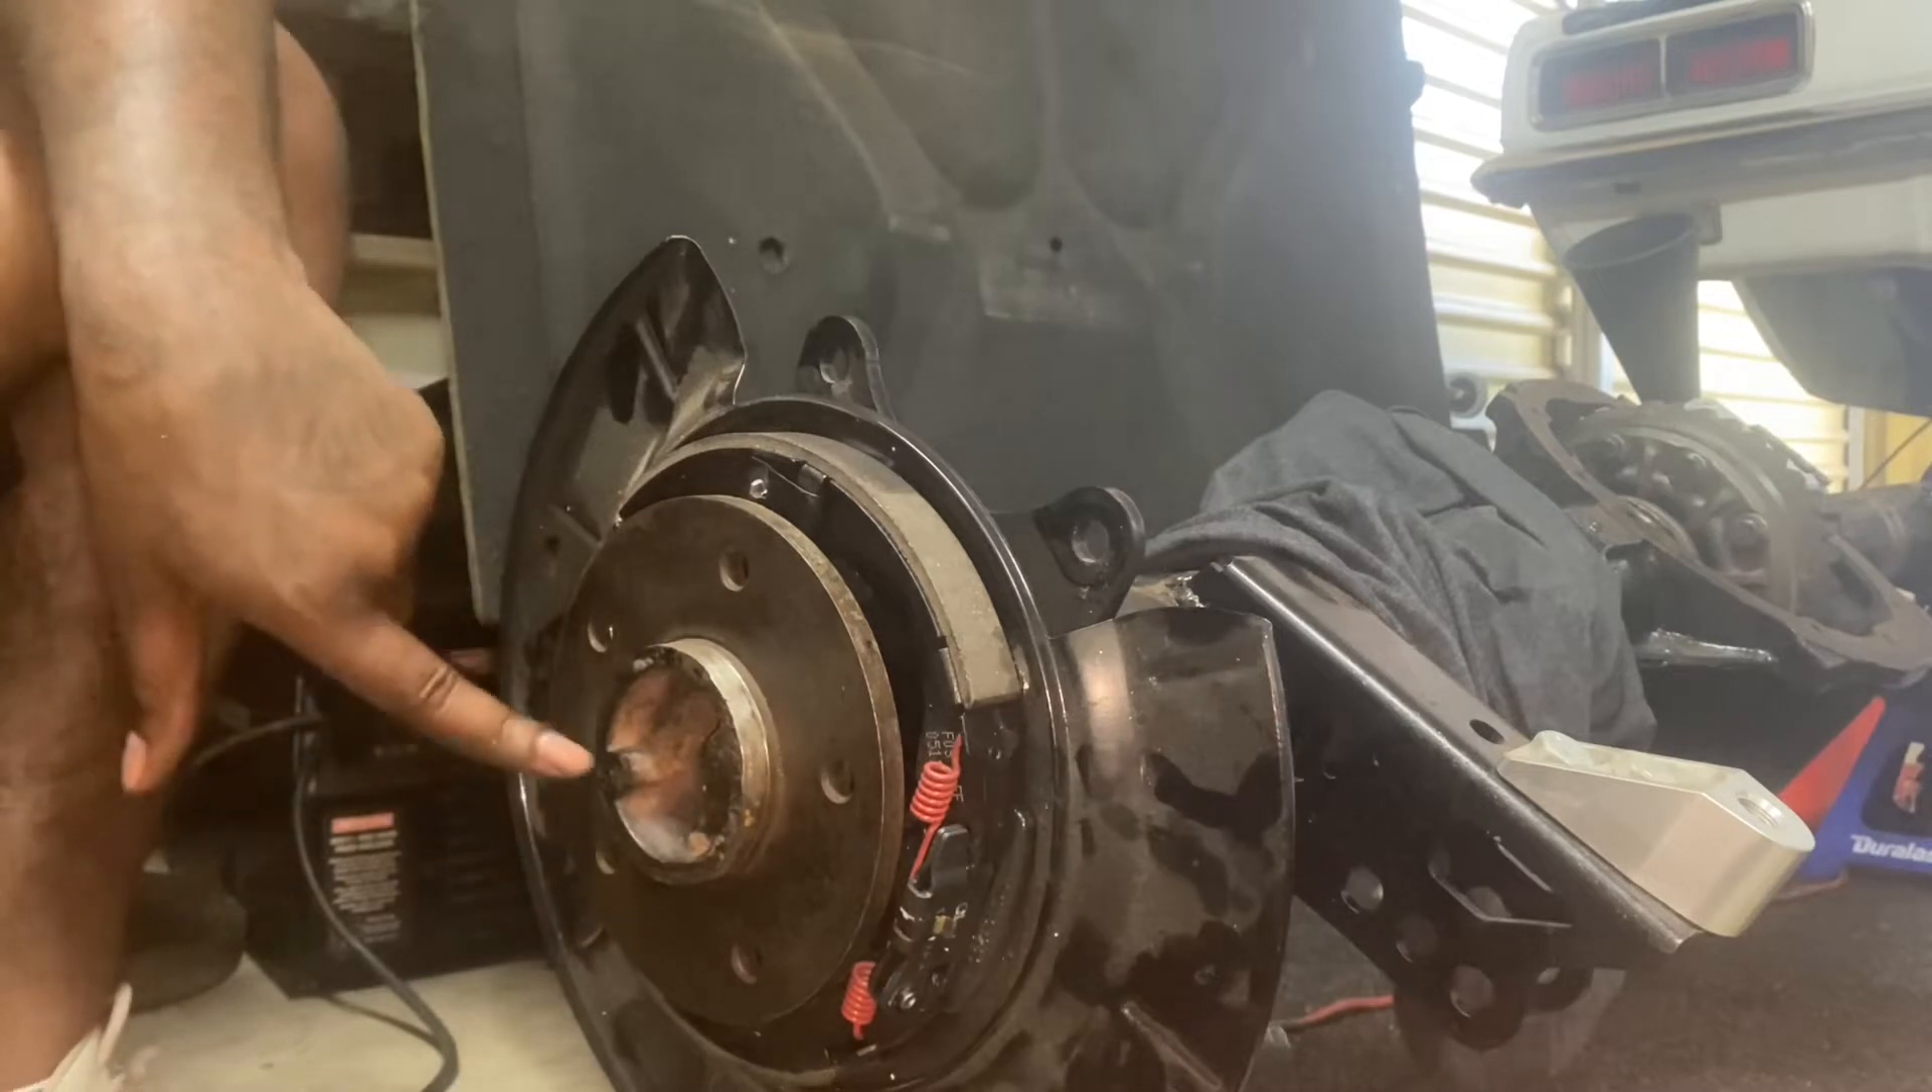As you can see I don't have my axle studs on this axle.